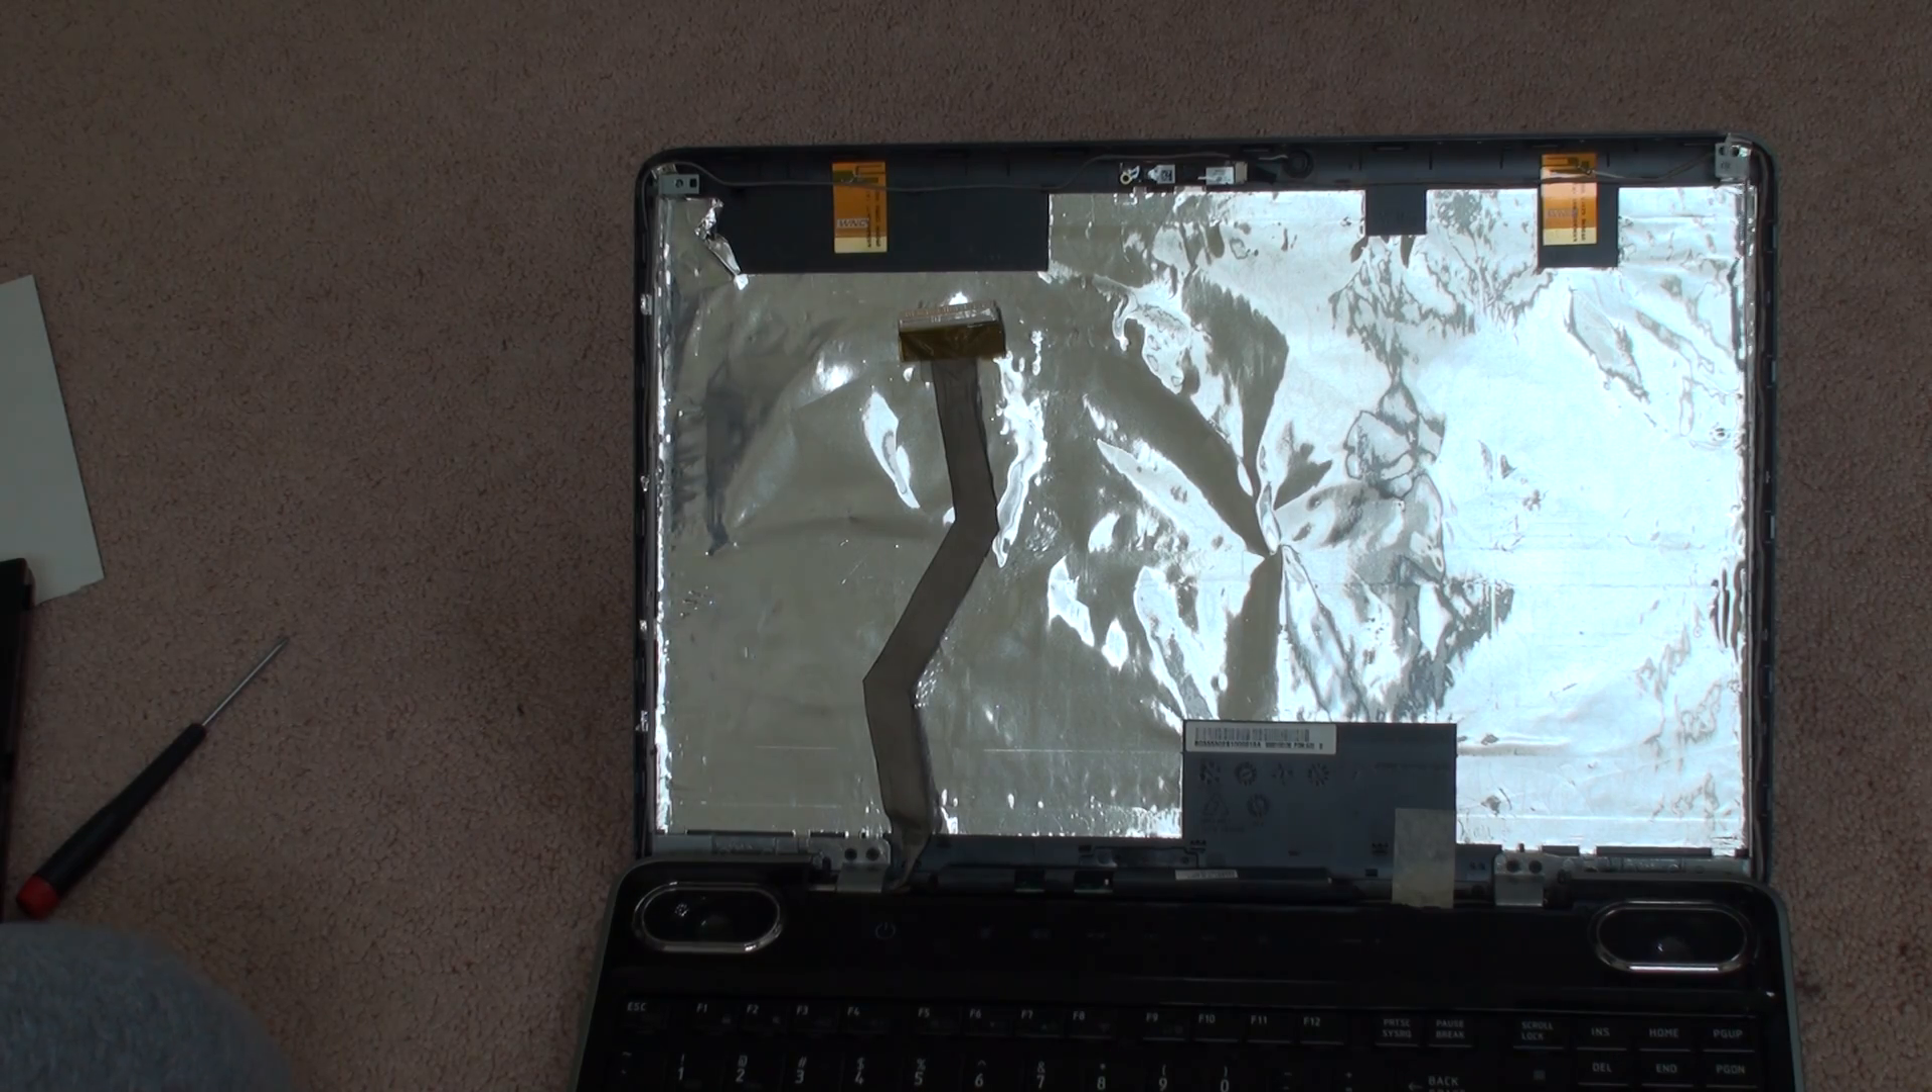Now you notice this bezel frame is out.